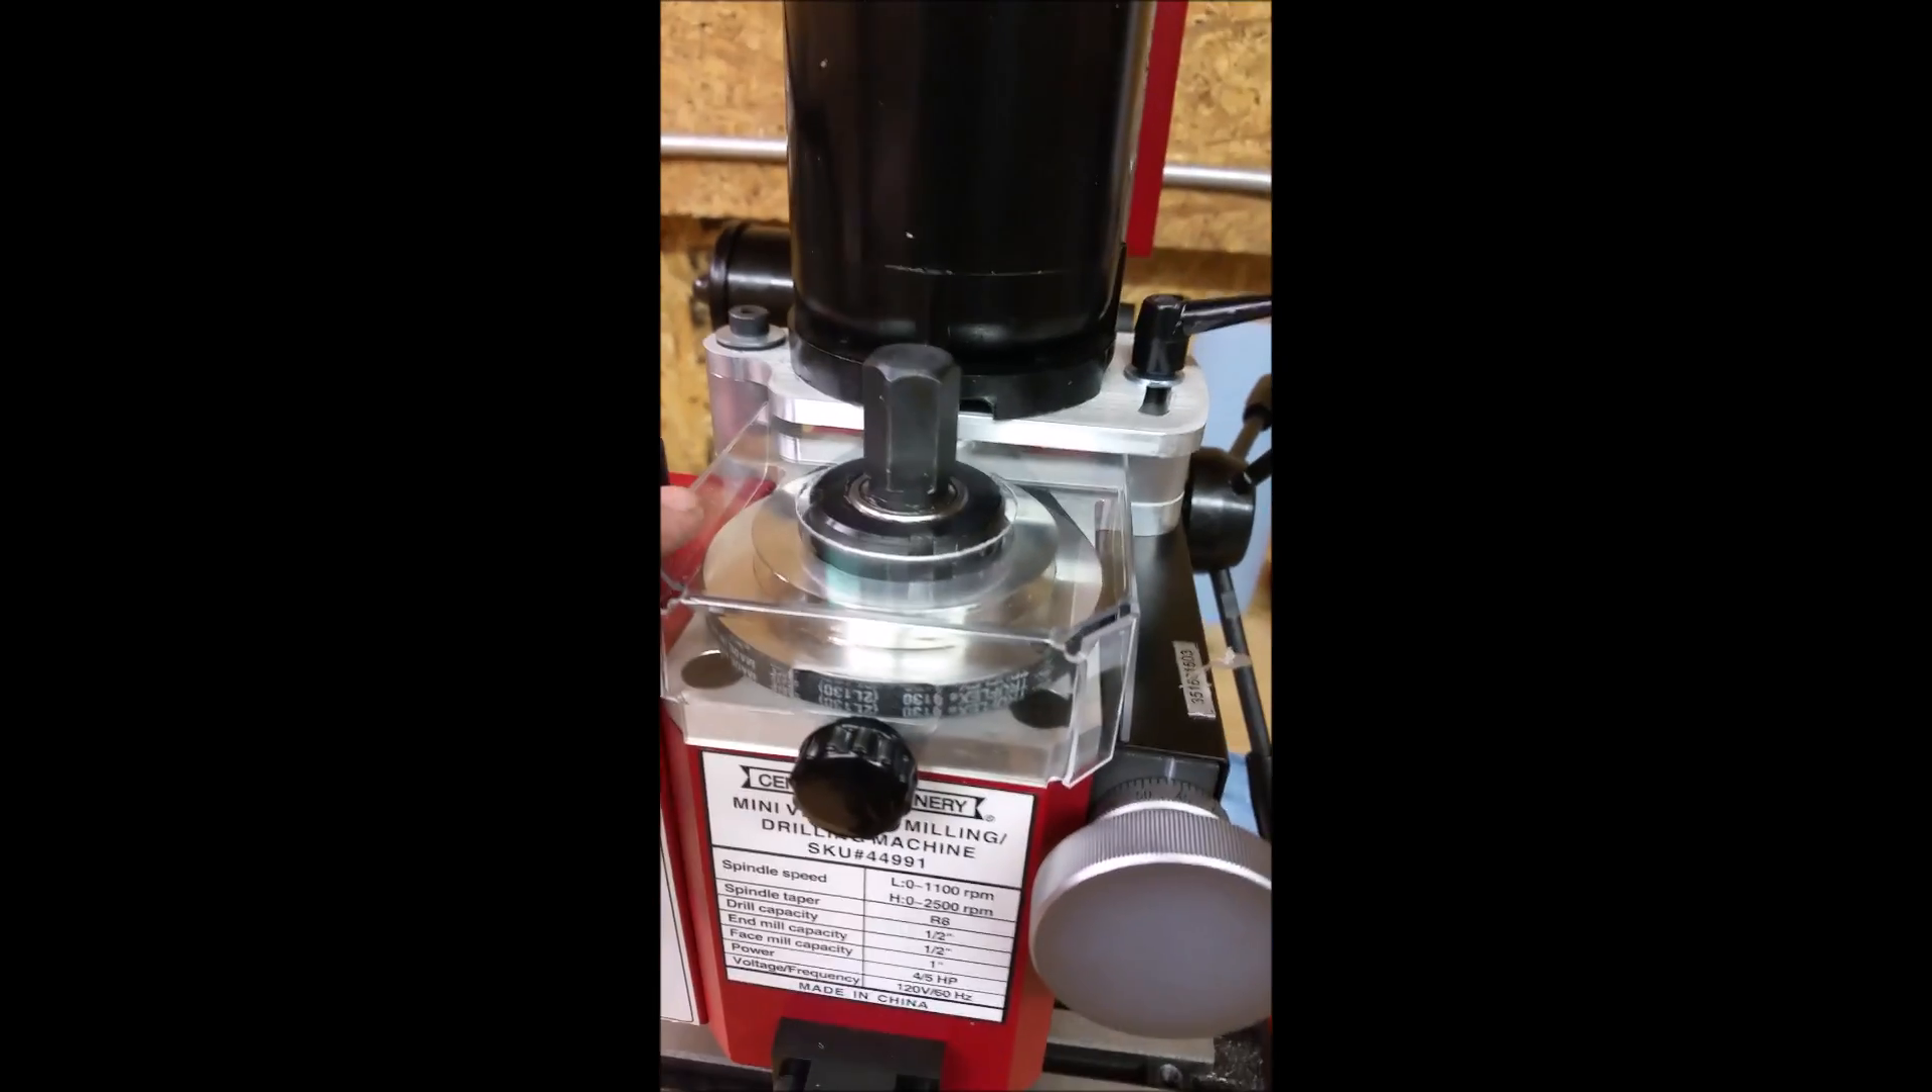I put the little plastic cover on.